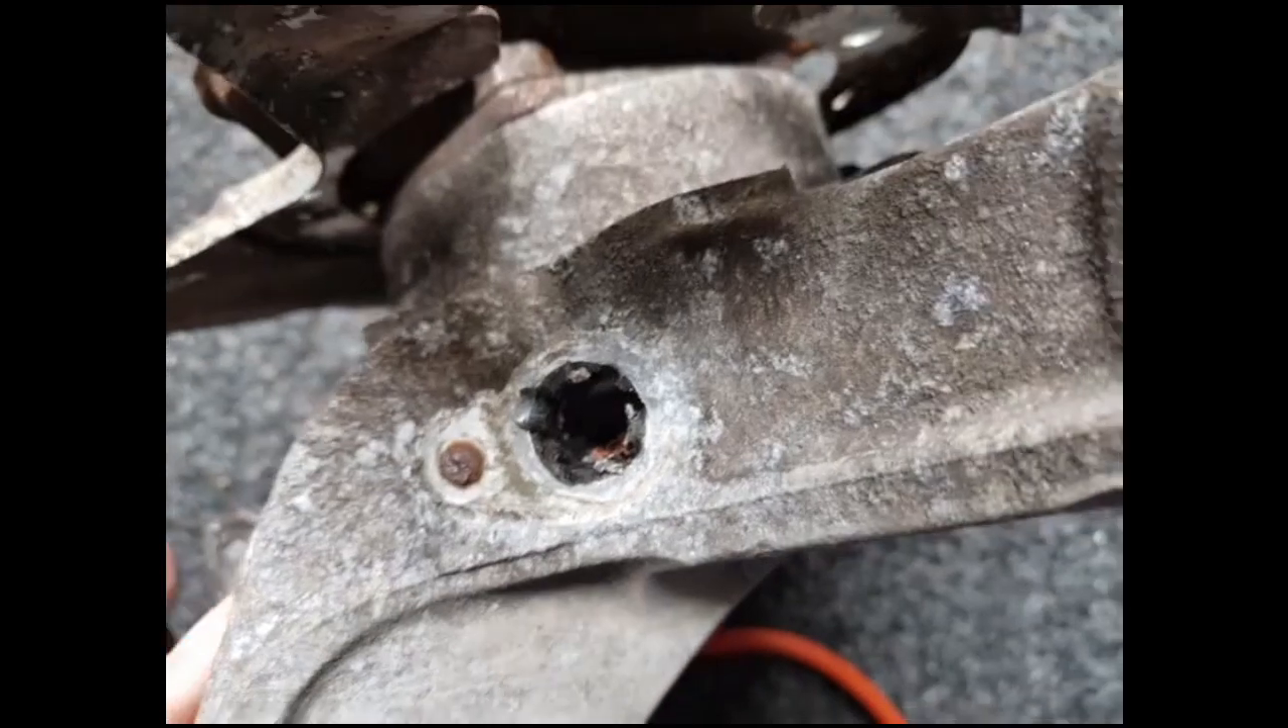We've got the what's left of the plastic around the outside to remove.